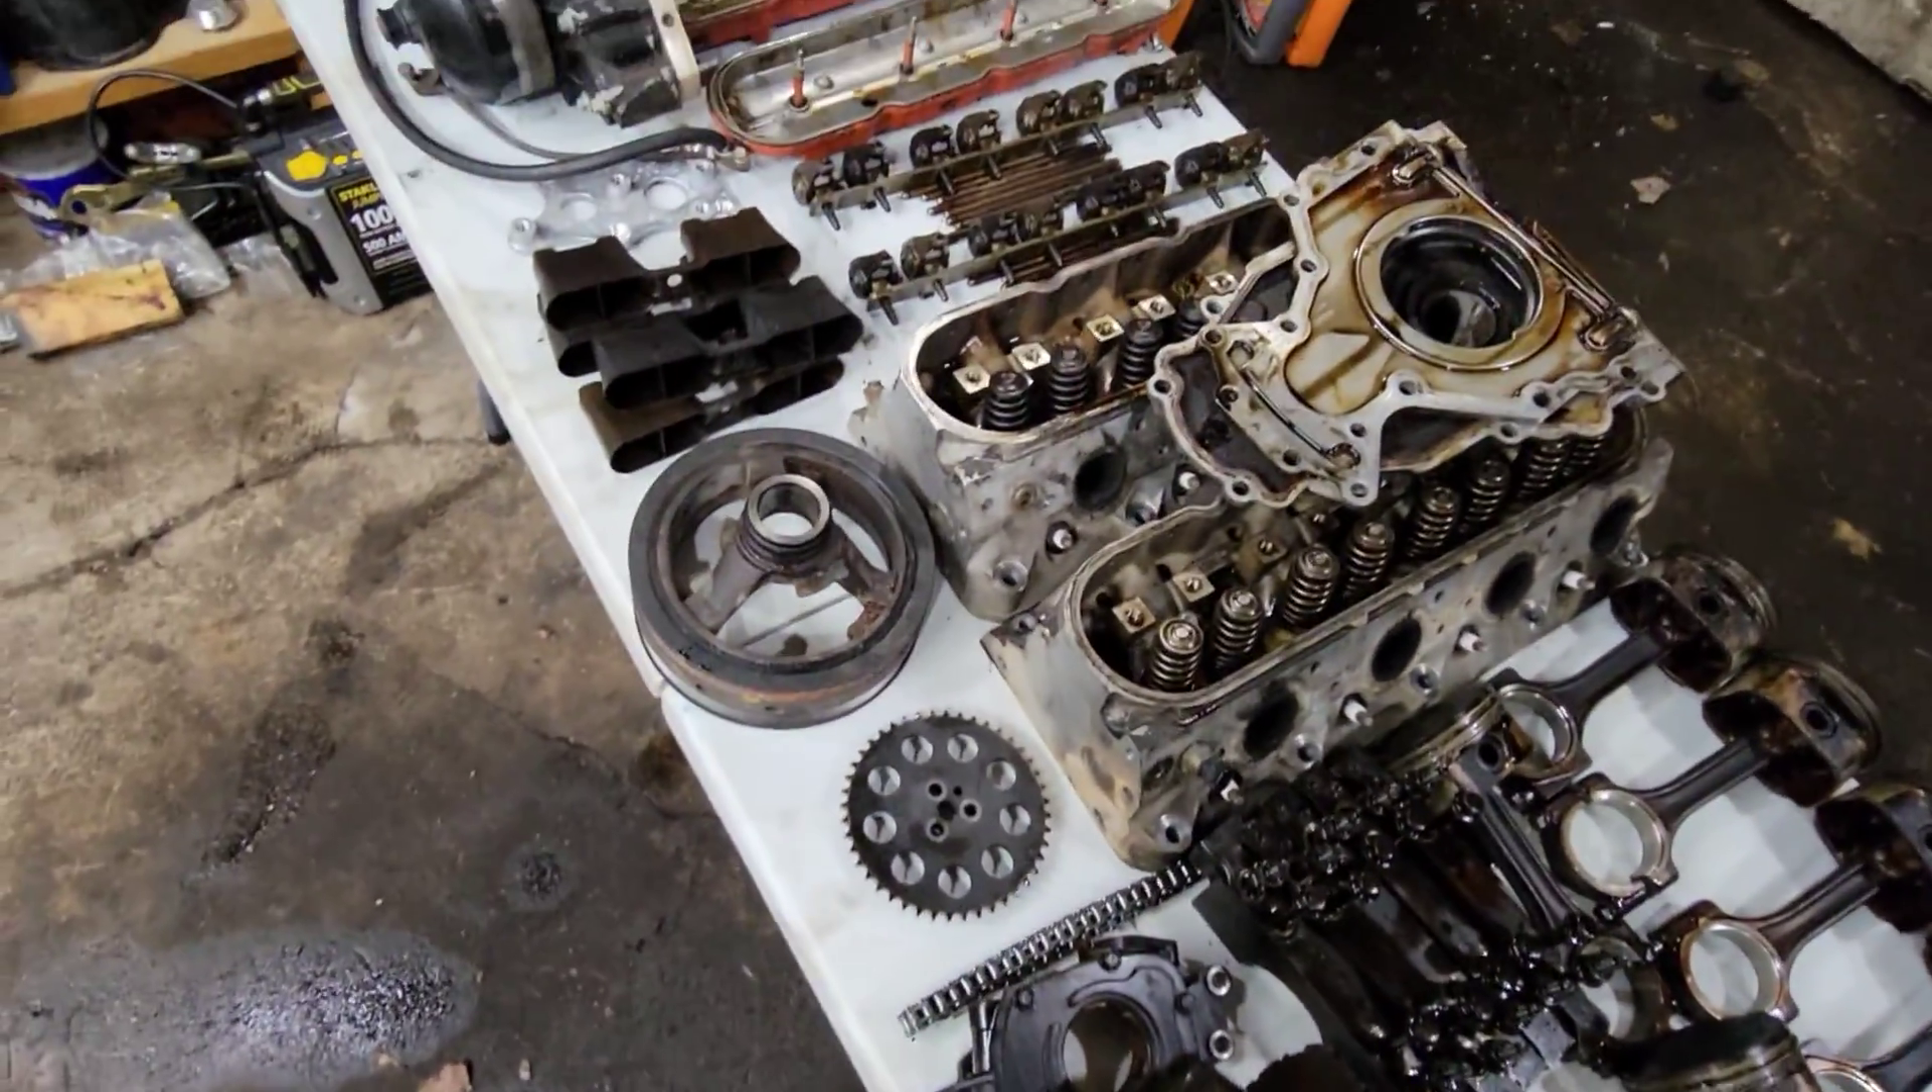Here's our table of parts we pulled off the motor.